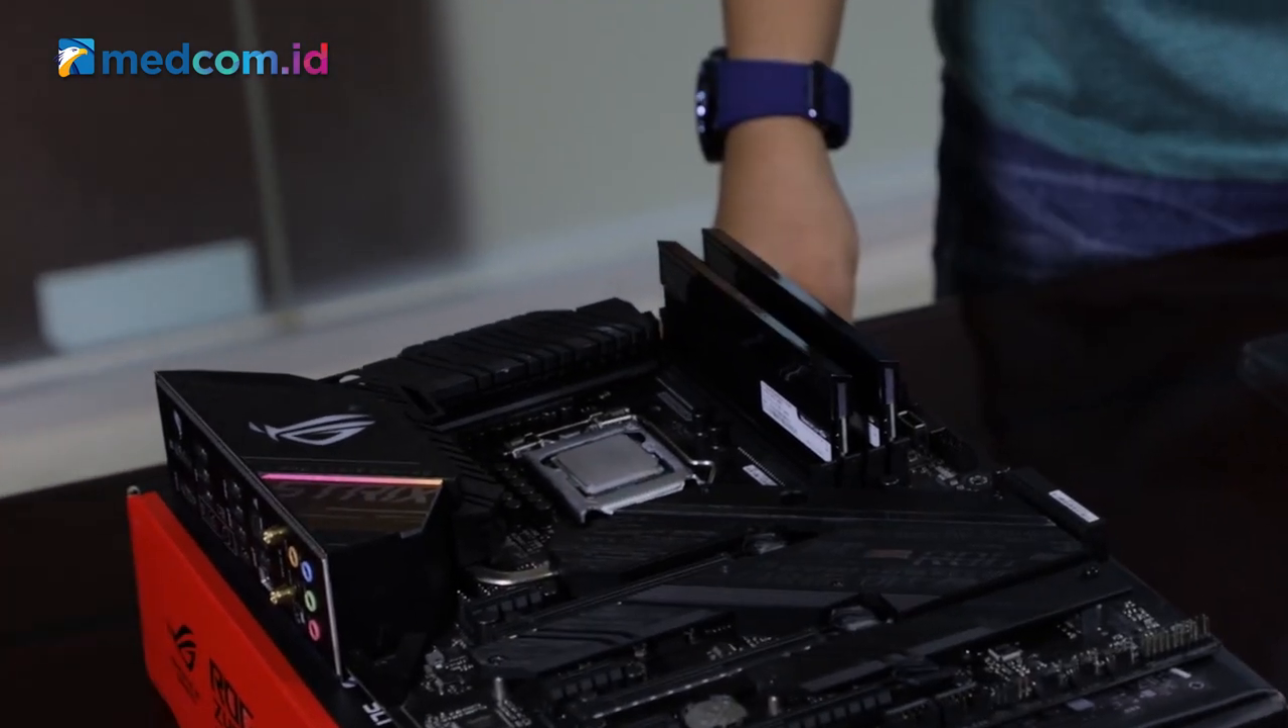Oke, RAM prosesnya udah. RAM udah kepasang.